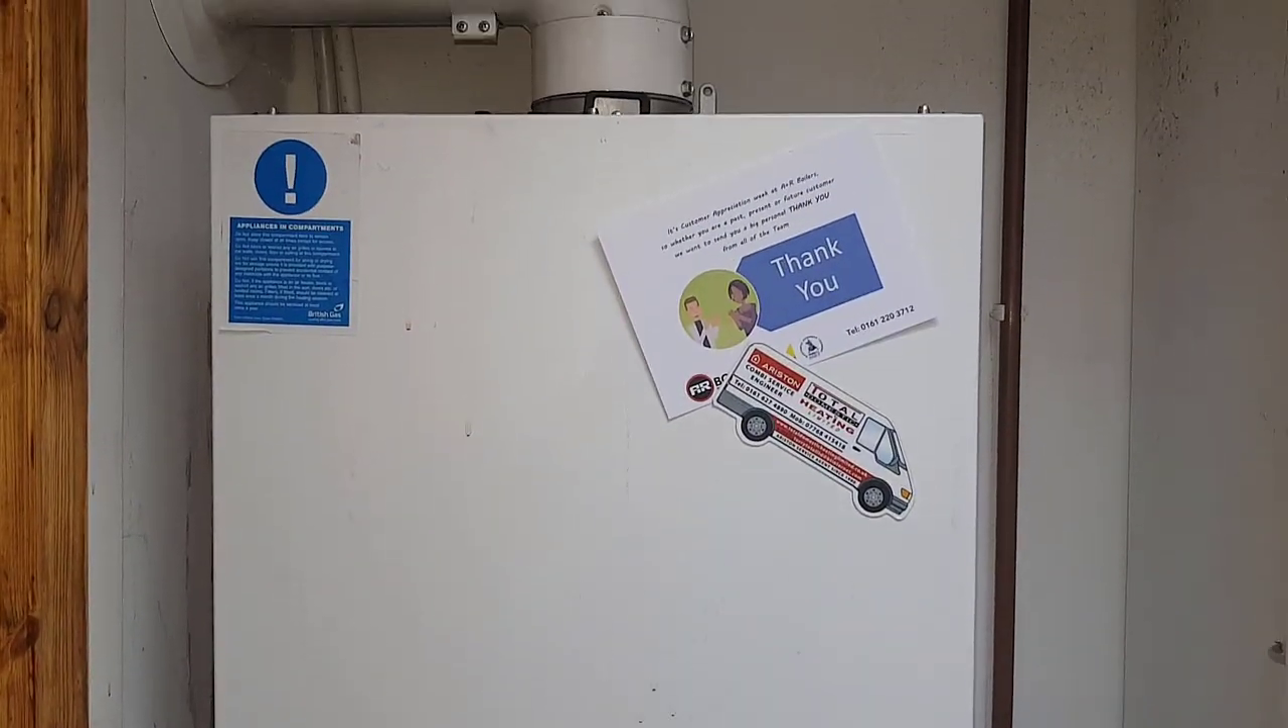We've put the boiler back together.